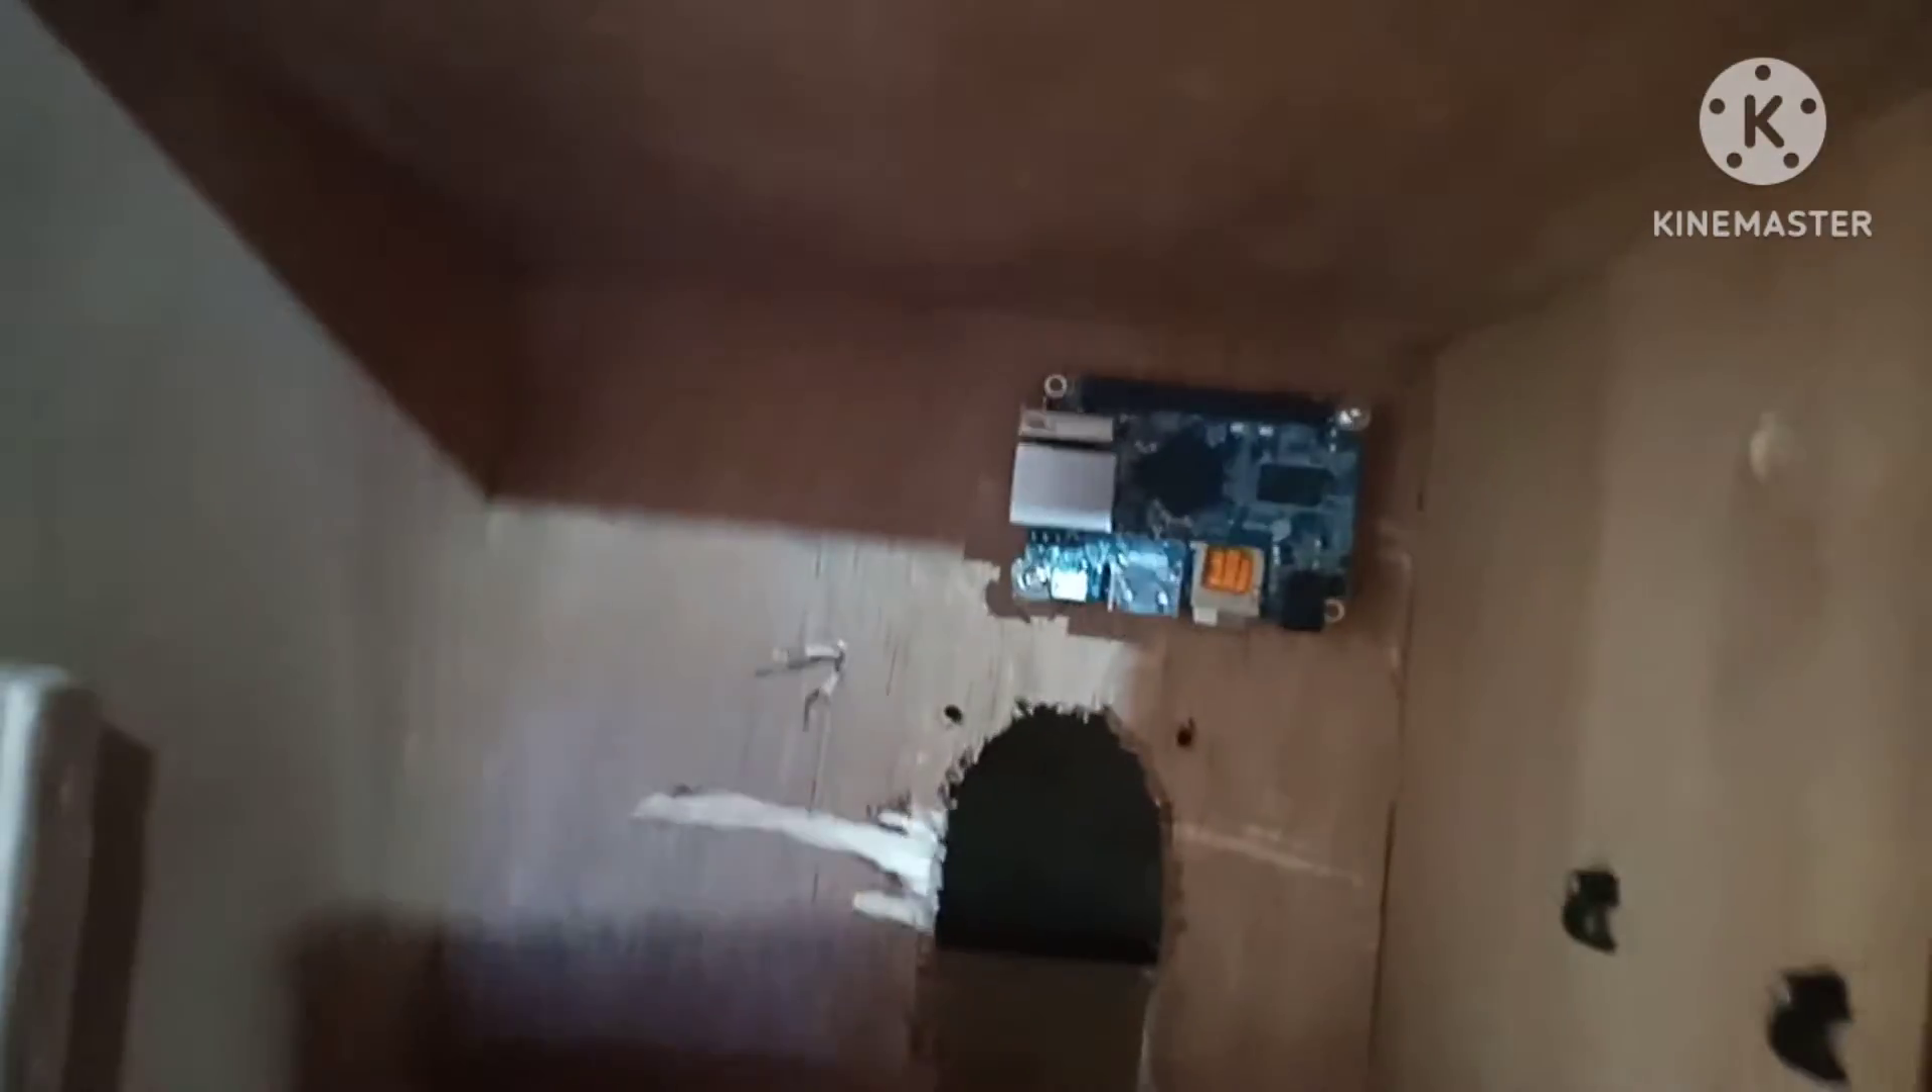So ayan guys Nalagay na natin yung board natin.